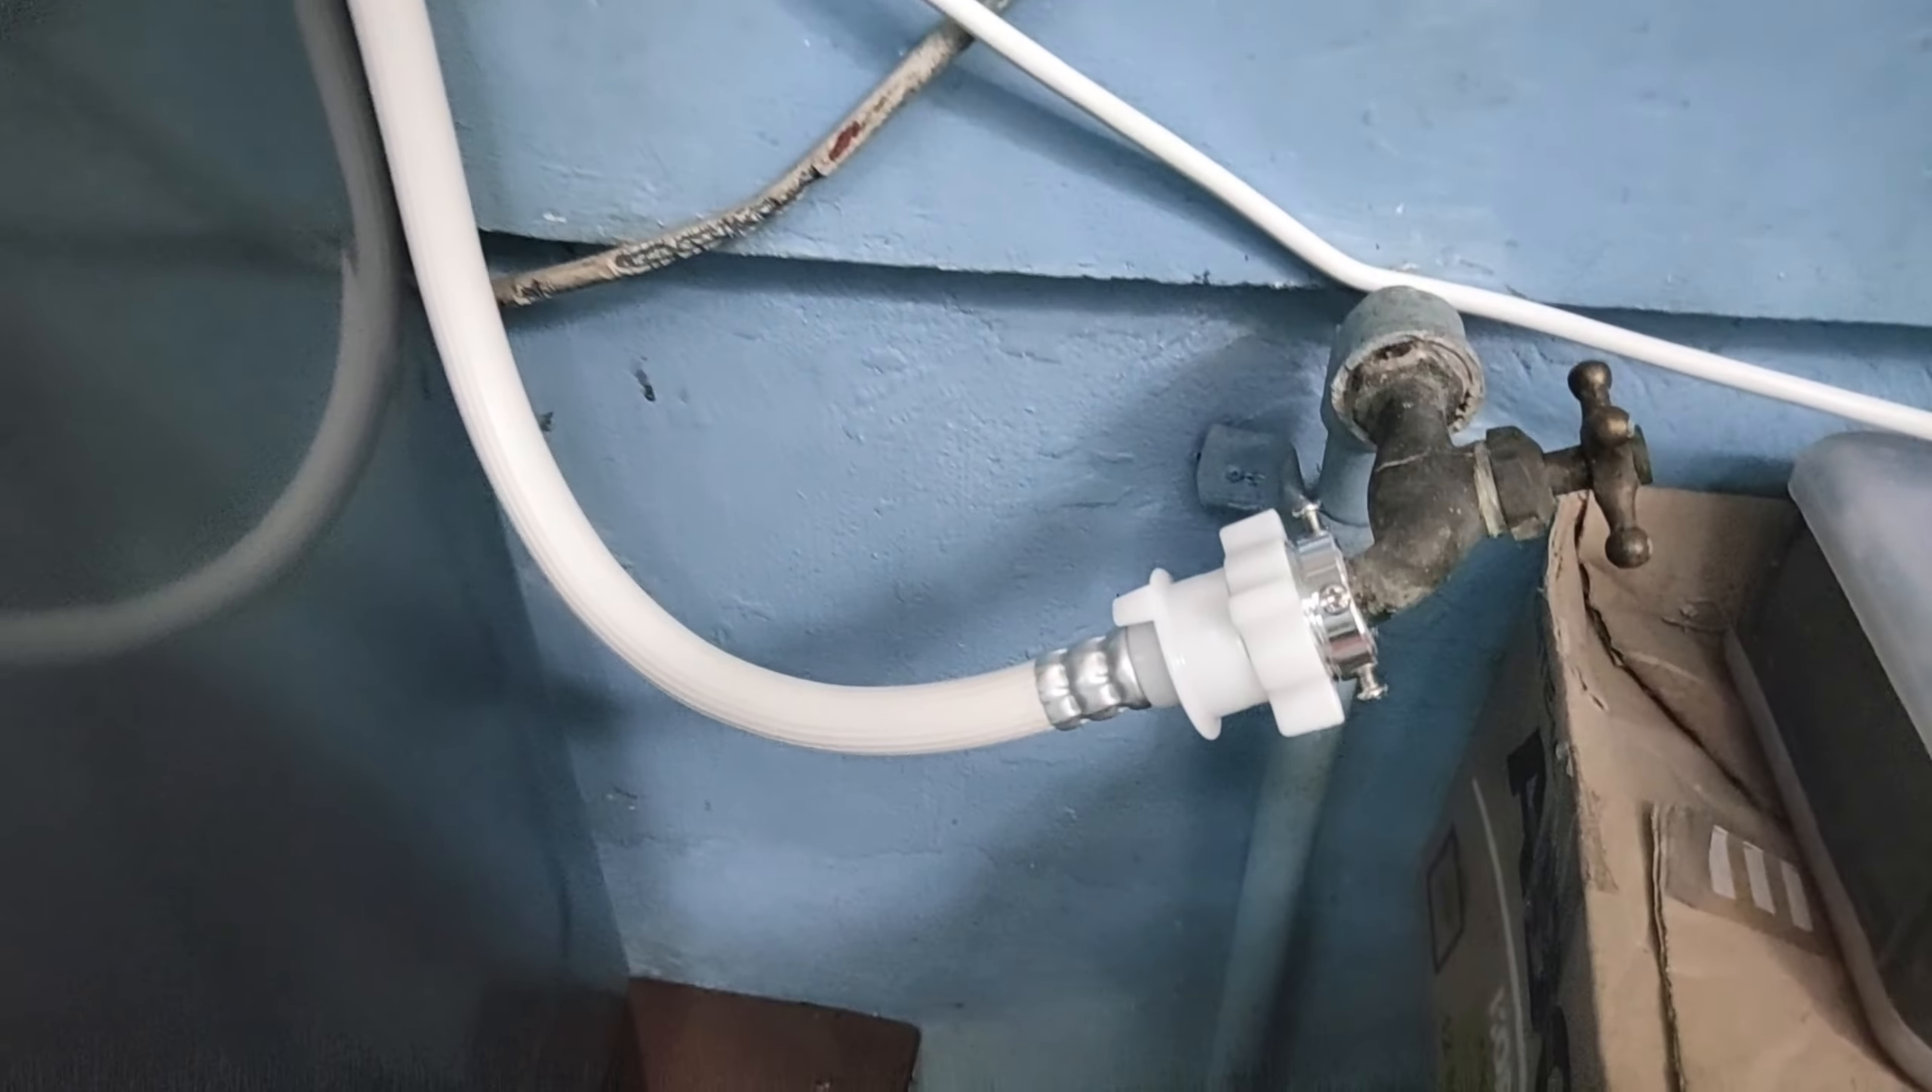Dan ini sudah selesai untuk proses pemasangan selang keran airnya.